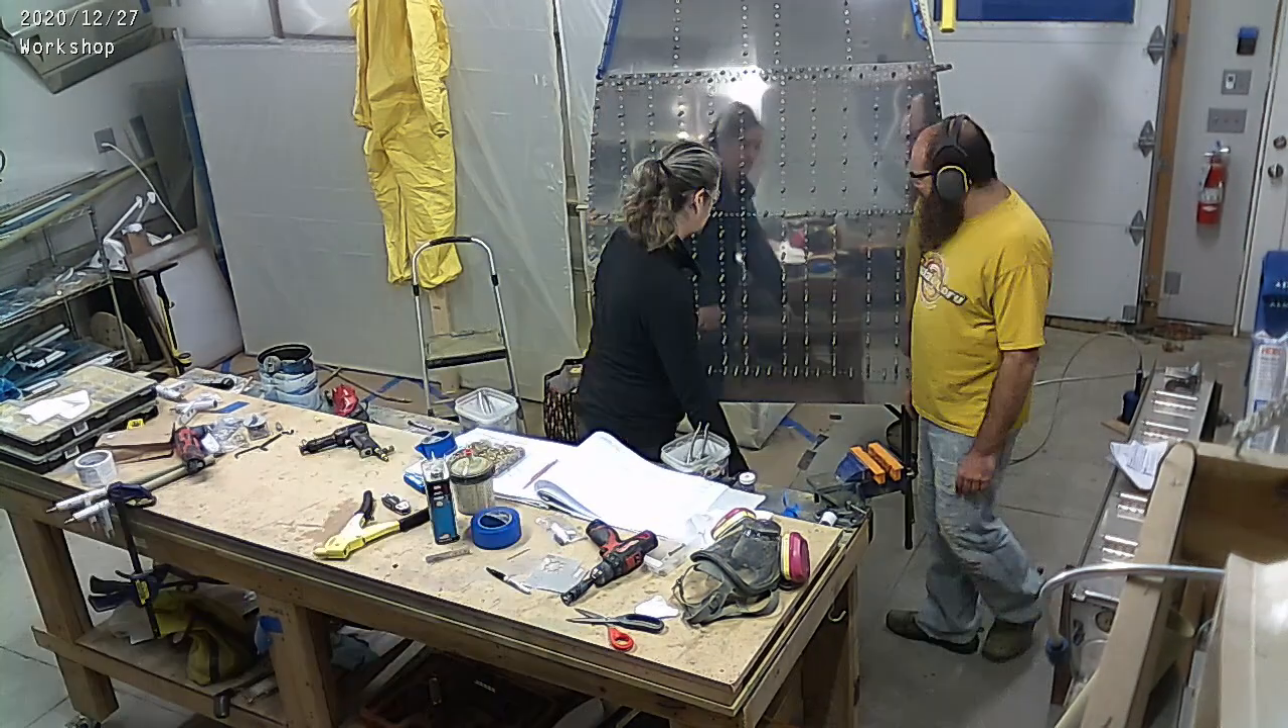We have closed up the center fuselage, which is what you're seeing there. We put the skins on and you'll notice shortly Mary and I are going to start riveting that.